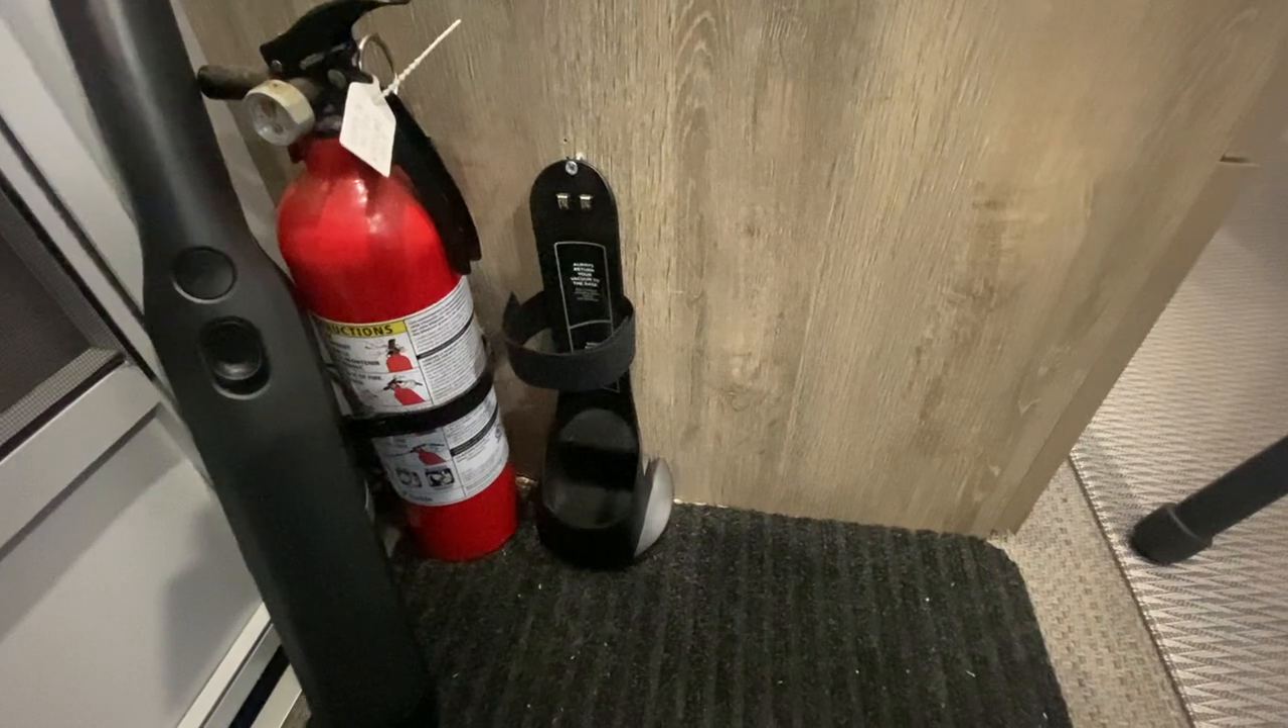So there's the charging station mounted to the wall you can see the one screw up there the other ones behind it where I slid it in.